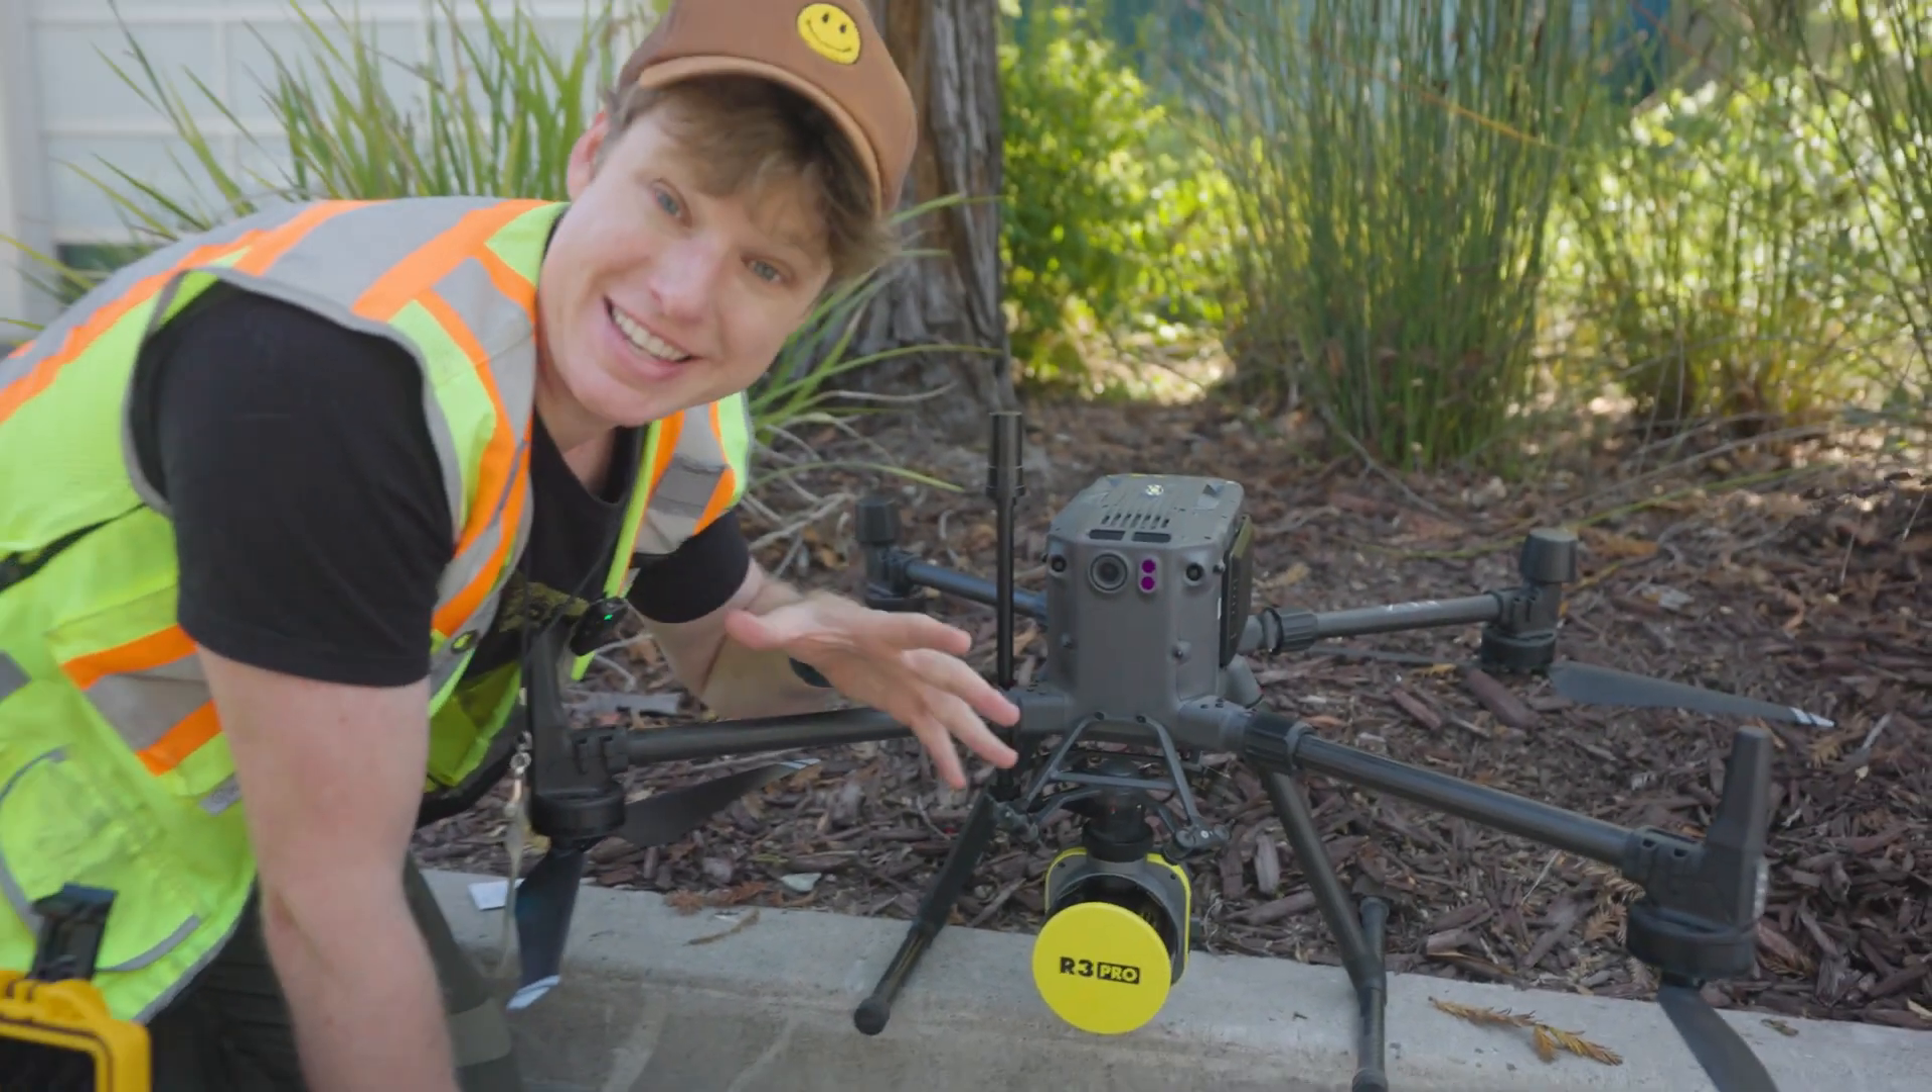So now we've installed the R3 Pro onto the DJI M300 drone.